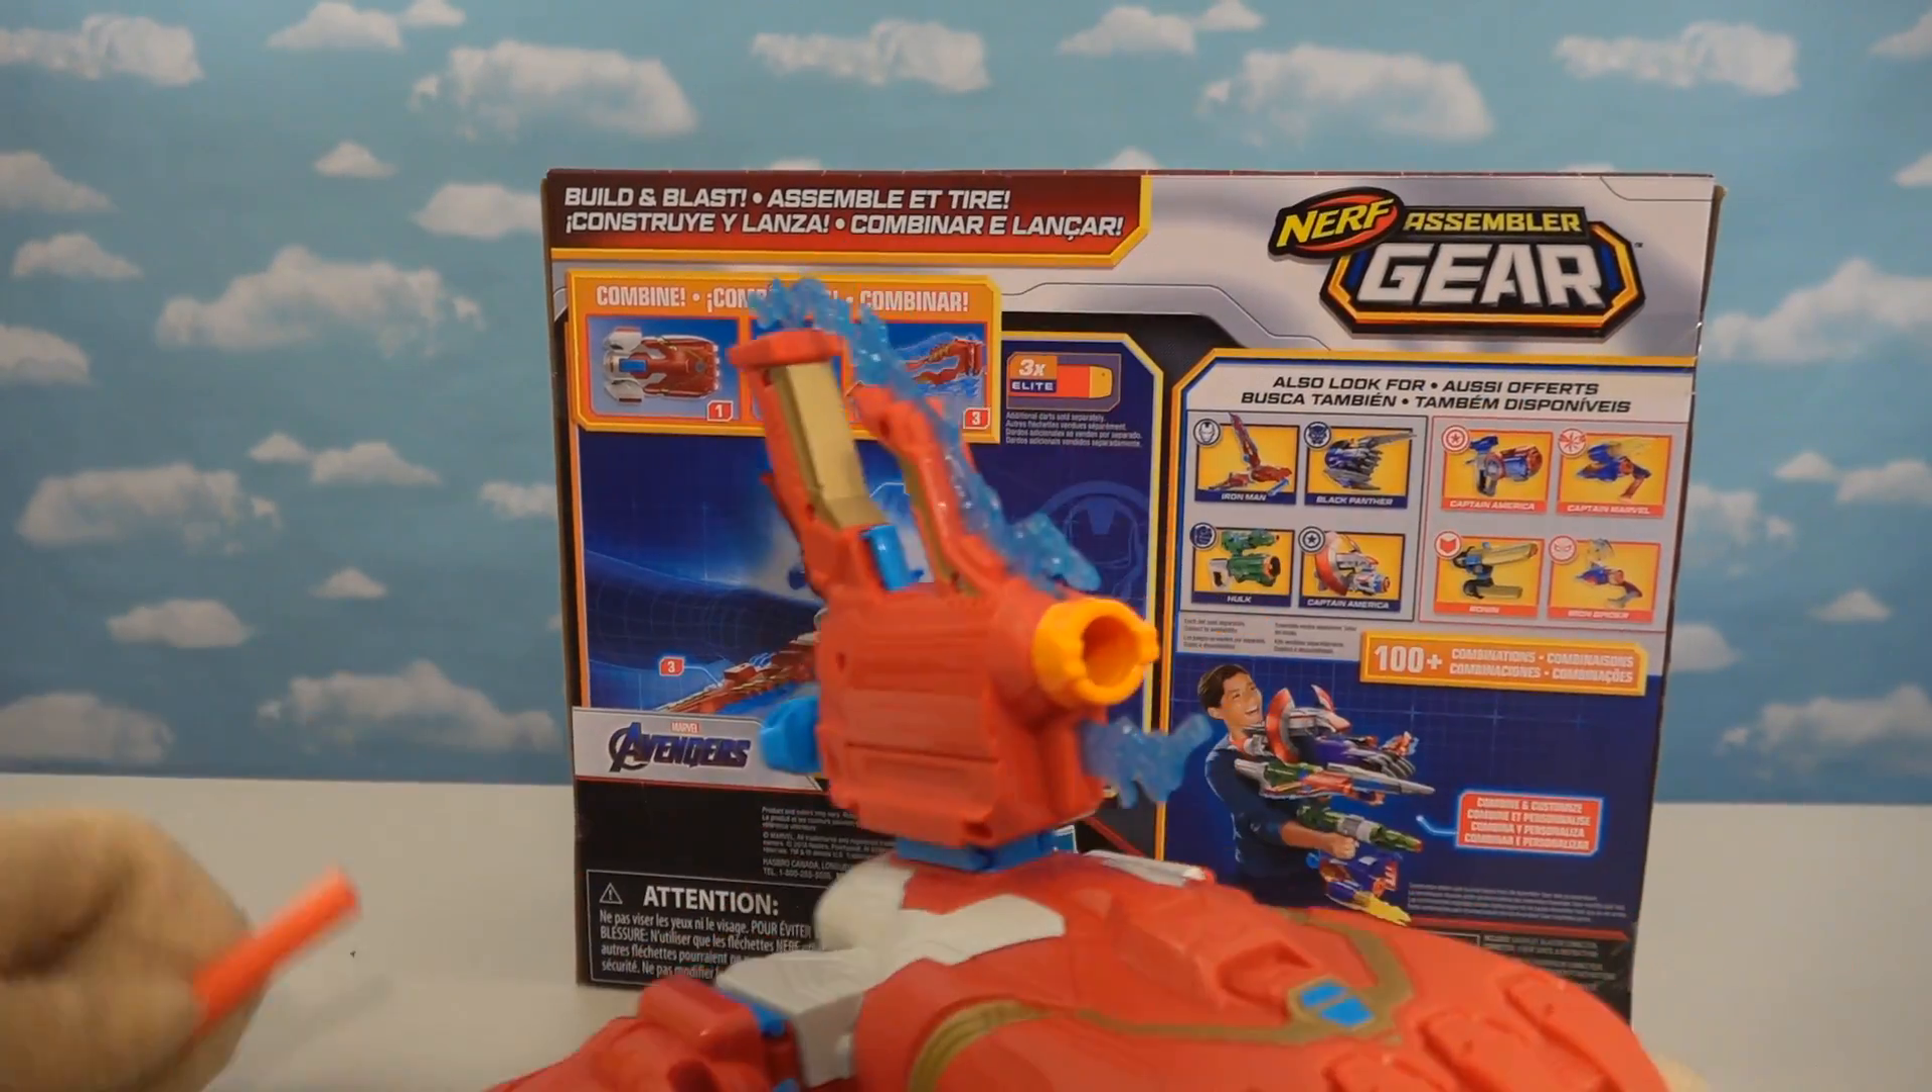Now we've got our Iron Man blaster together!